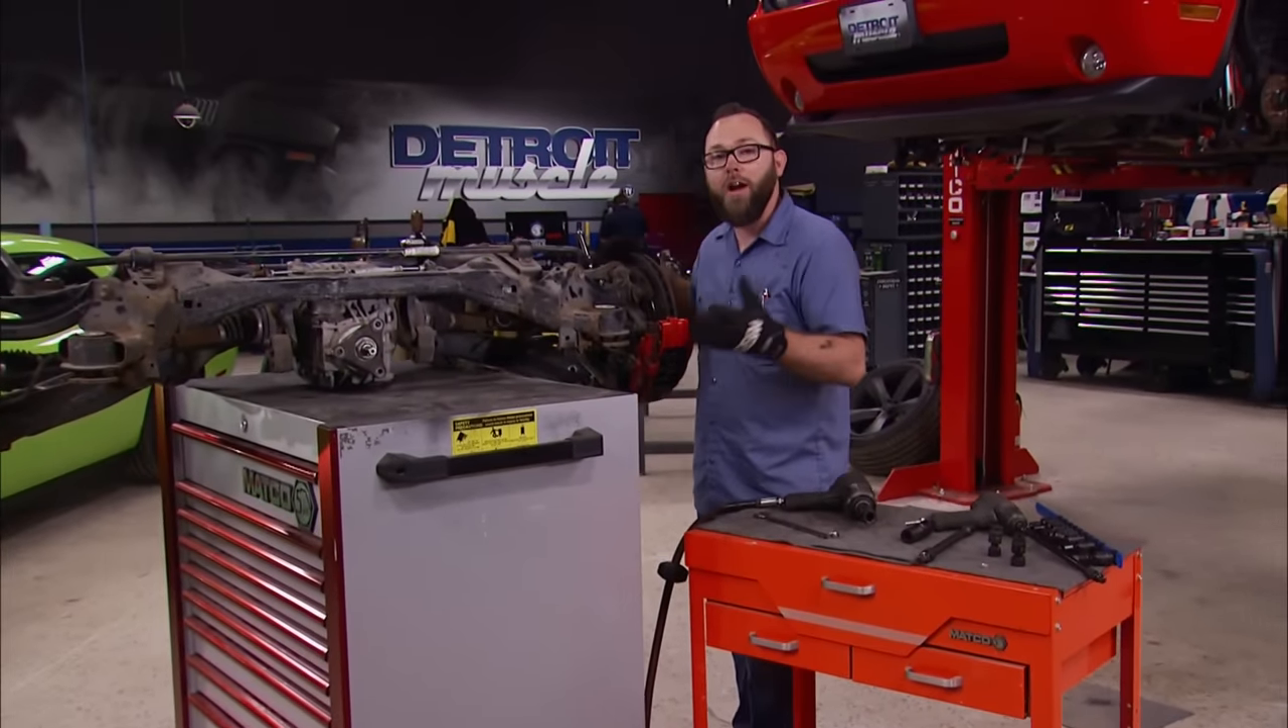Well, we've got our rear end assembly out of our Challenger and on this cart out here in the open where it's easier for us to work on and easier for you to see.